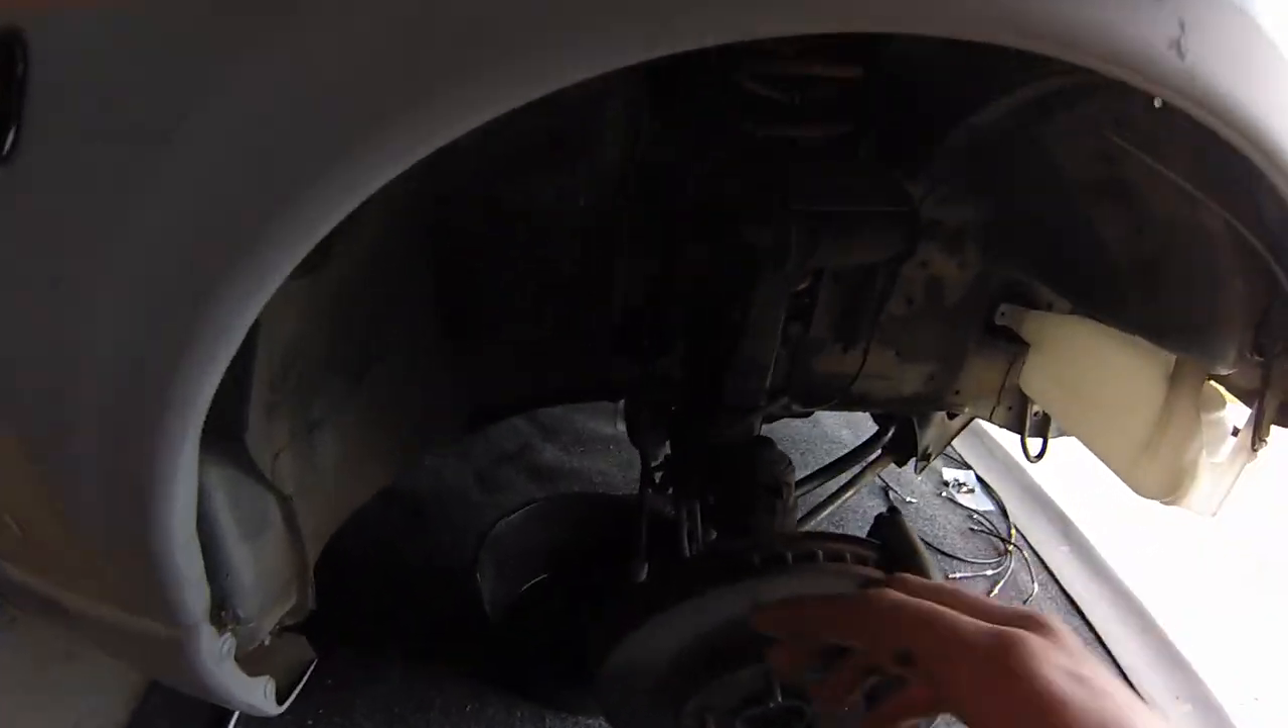So, now I've got the front wheel off.